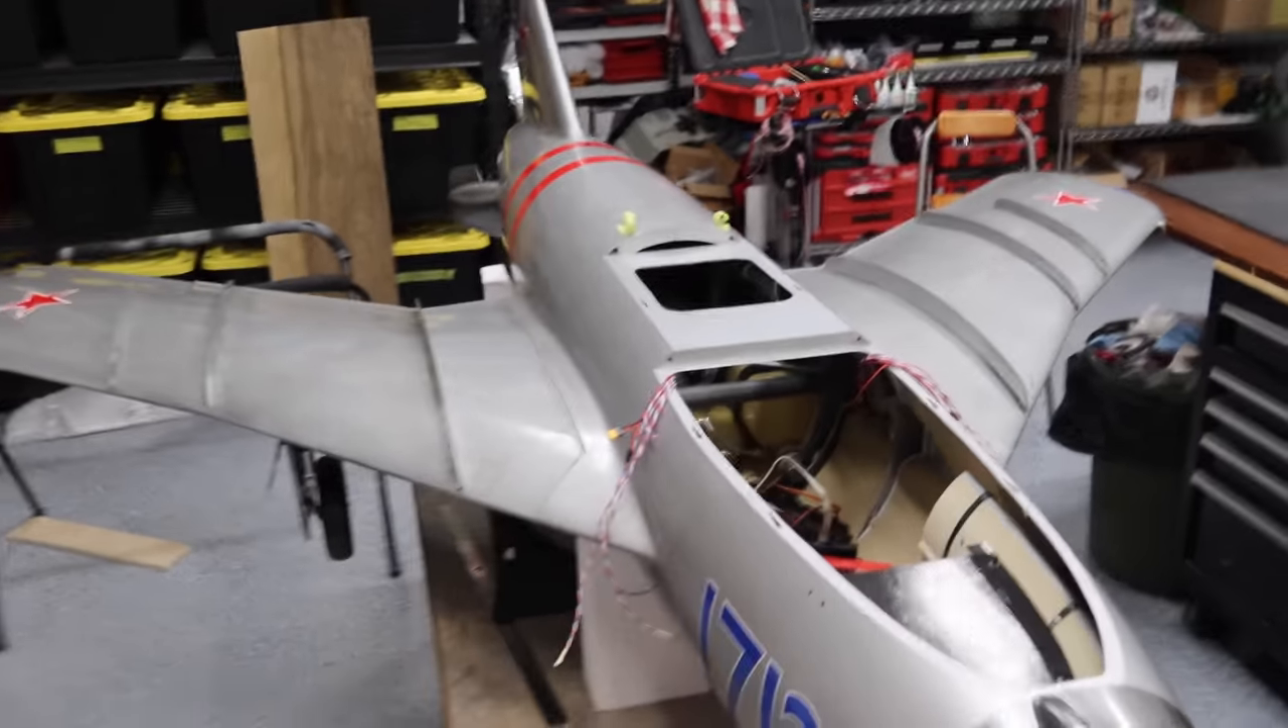All right, guys, and there it is. The wings are on the MIG for the first time.